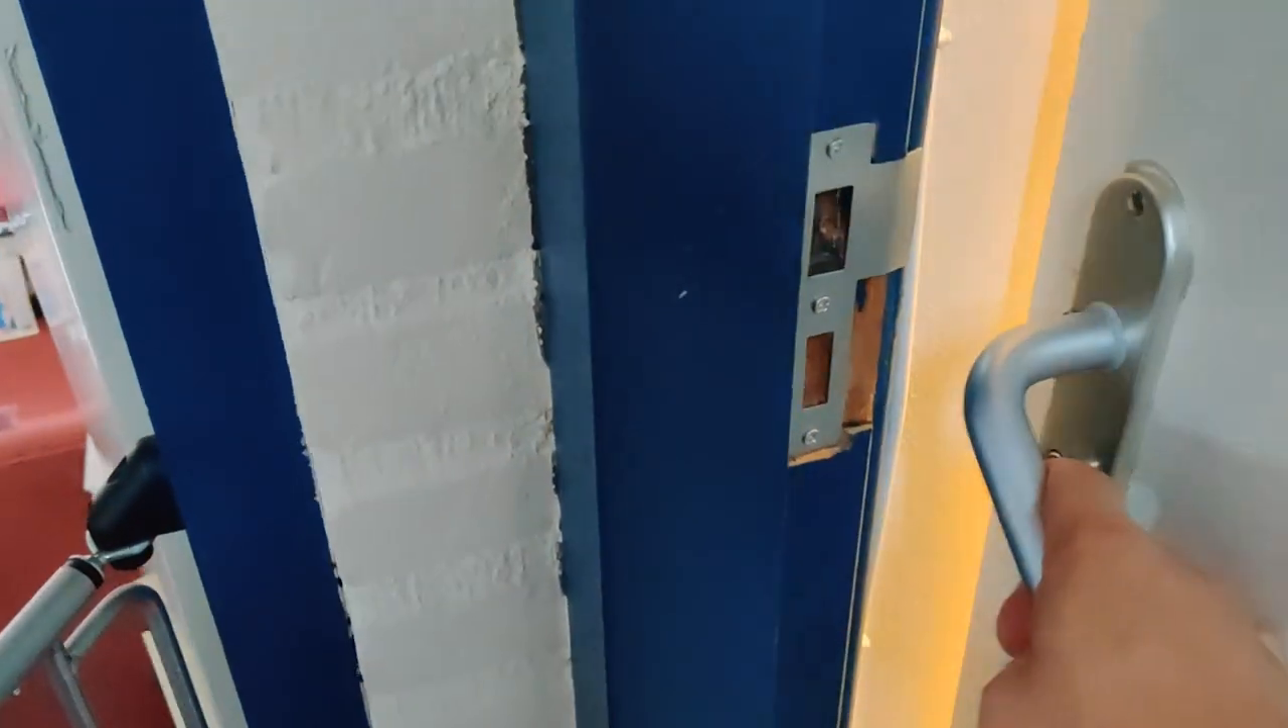Now with the strike plate in place, we can close the door and it's all done.